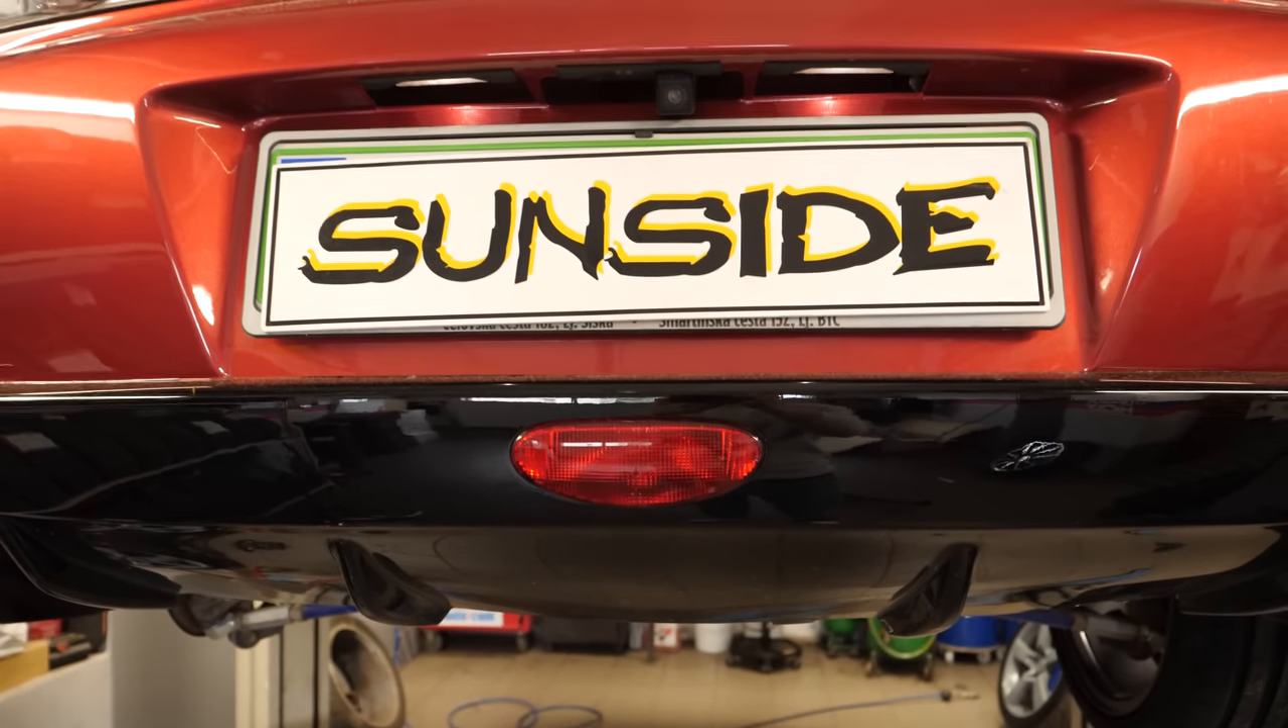Alright, the fog light is now in place and I have to say that it looks pretty darn good.